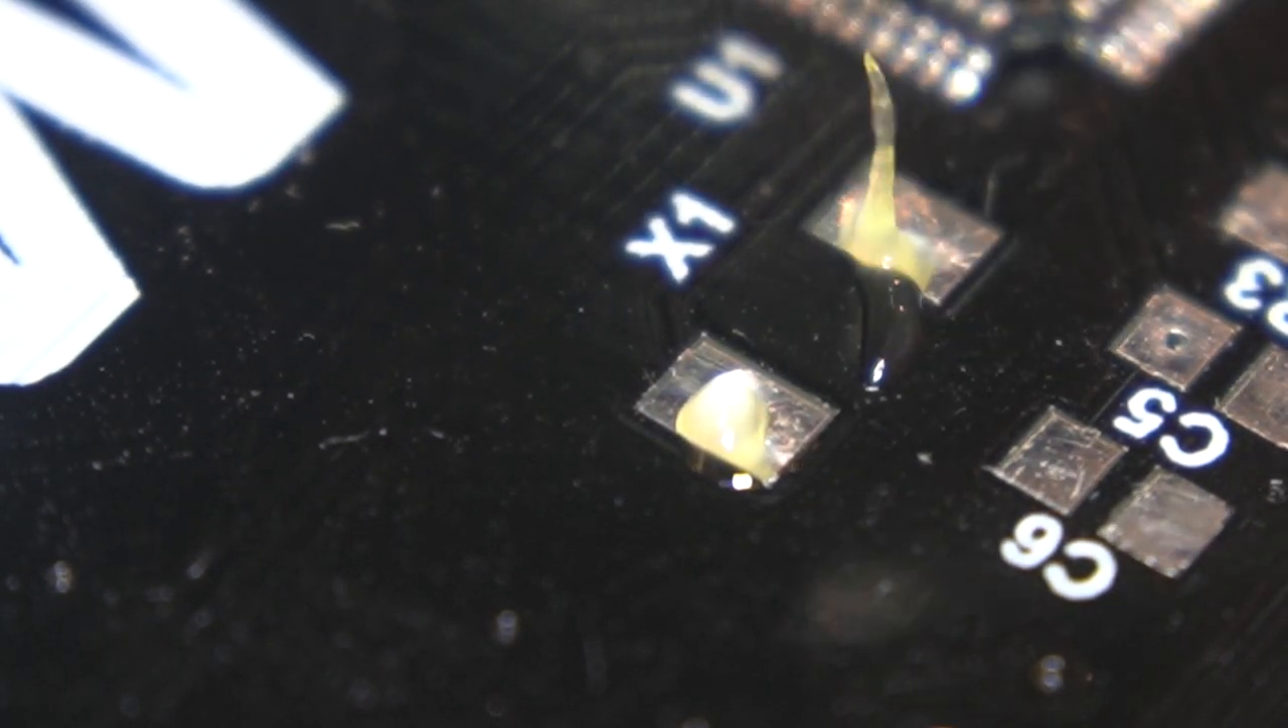We can now continue soldering the other components. These are the pads for the 12 MHz crystal.